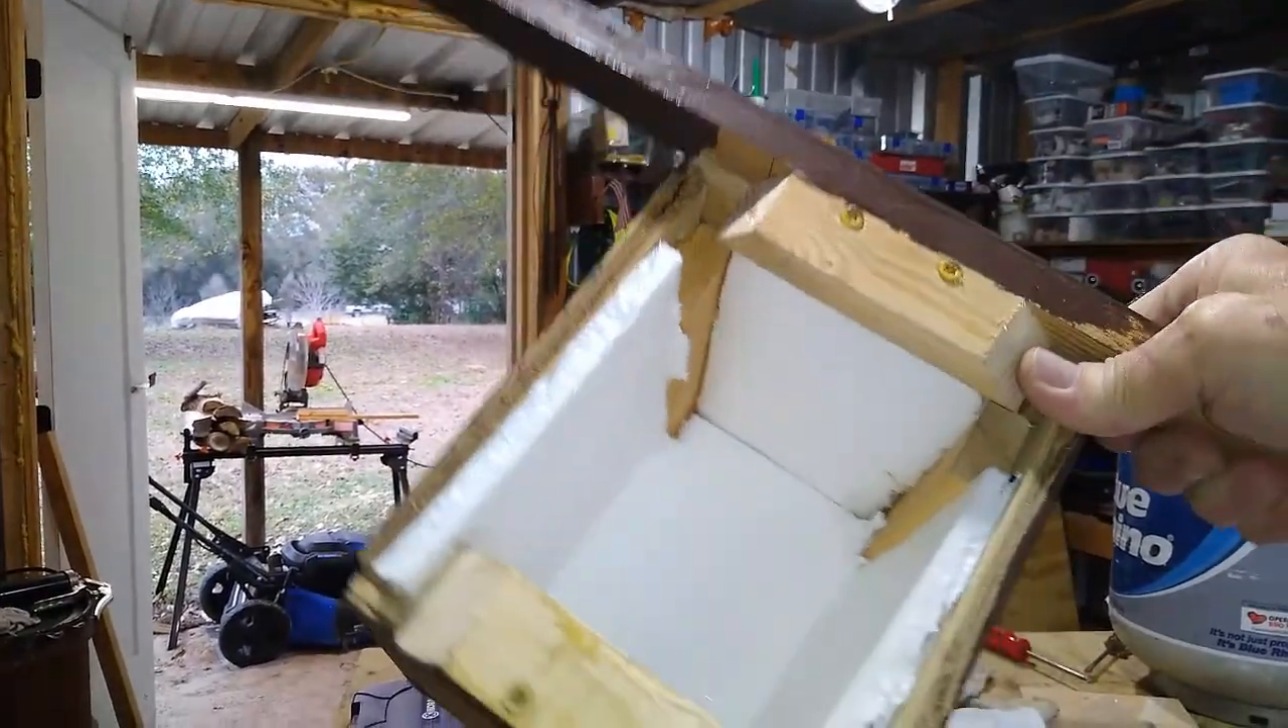Insulated box, that's what I got now. You can see the top, the bottom, it's insulated all the way around.